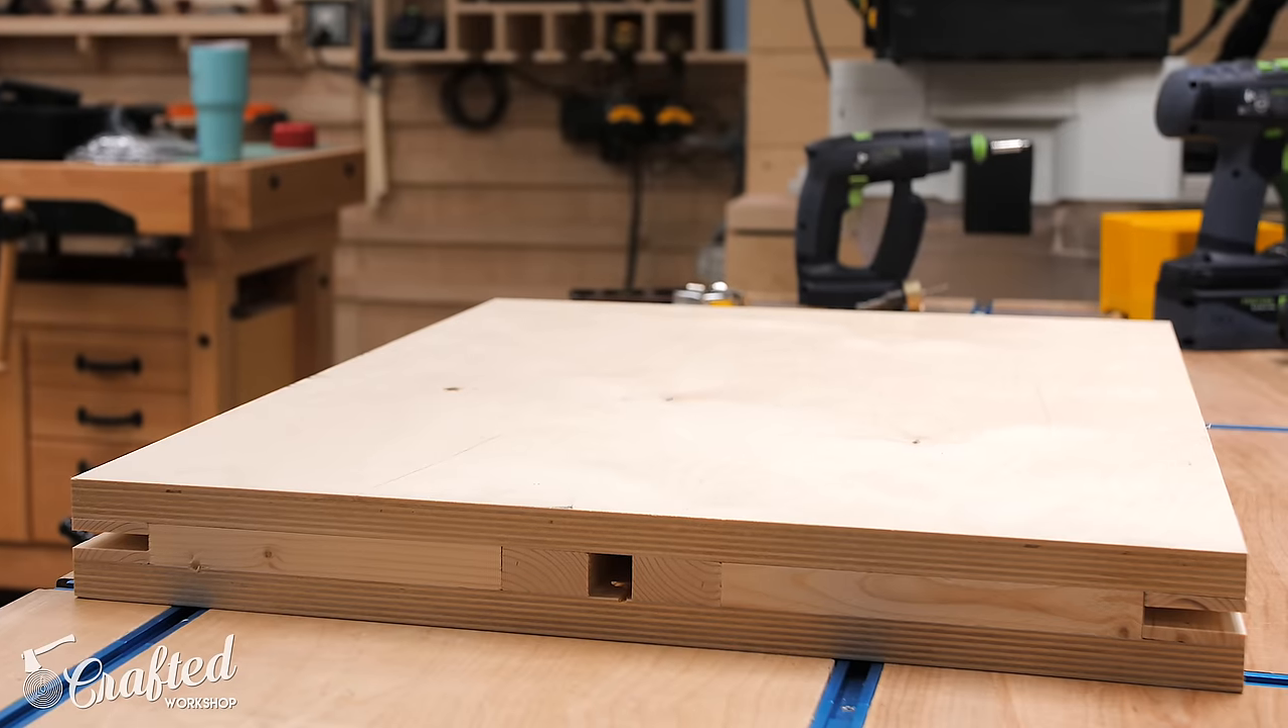And you can see here how the whole platform looks from the side once it's assembled with that center channel for the 3 quarter inch metal pipe and then the corner cutouts for the locking hardware.